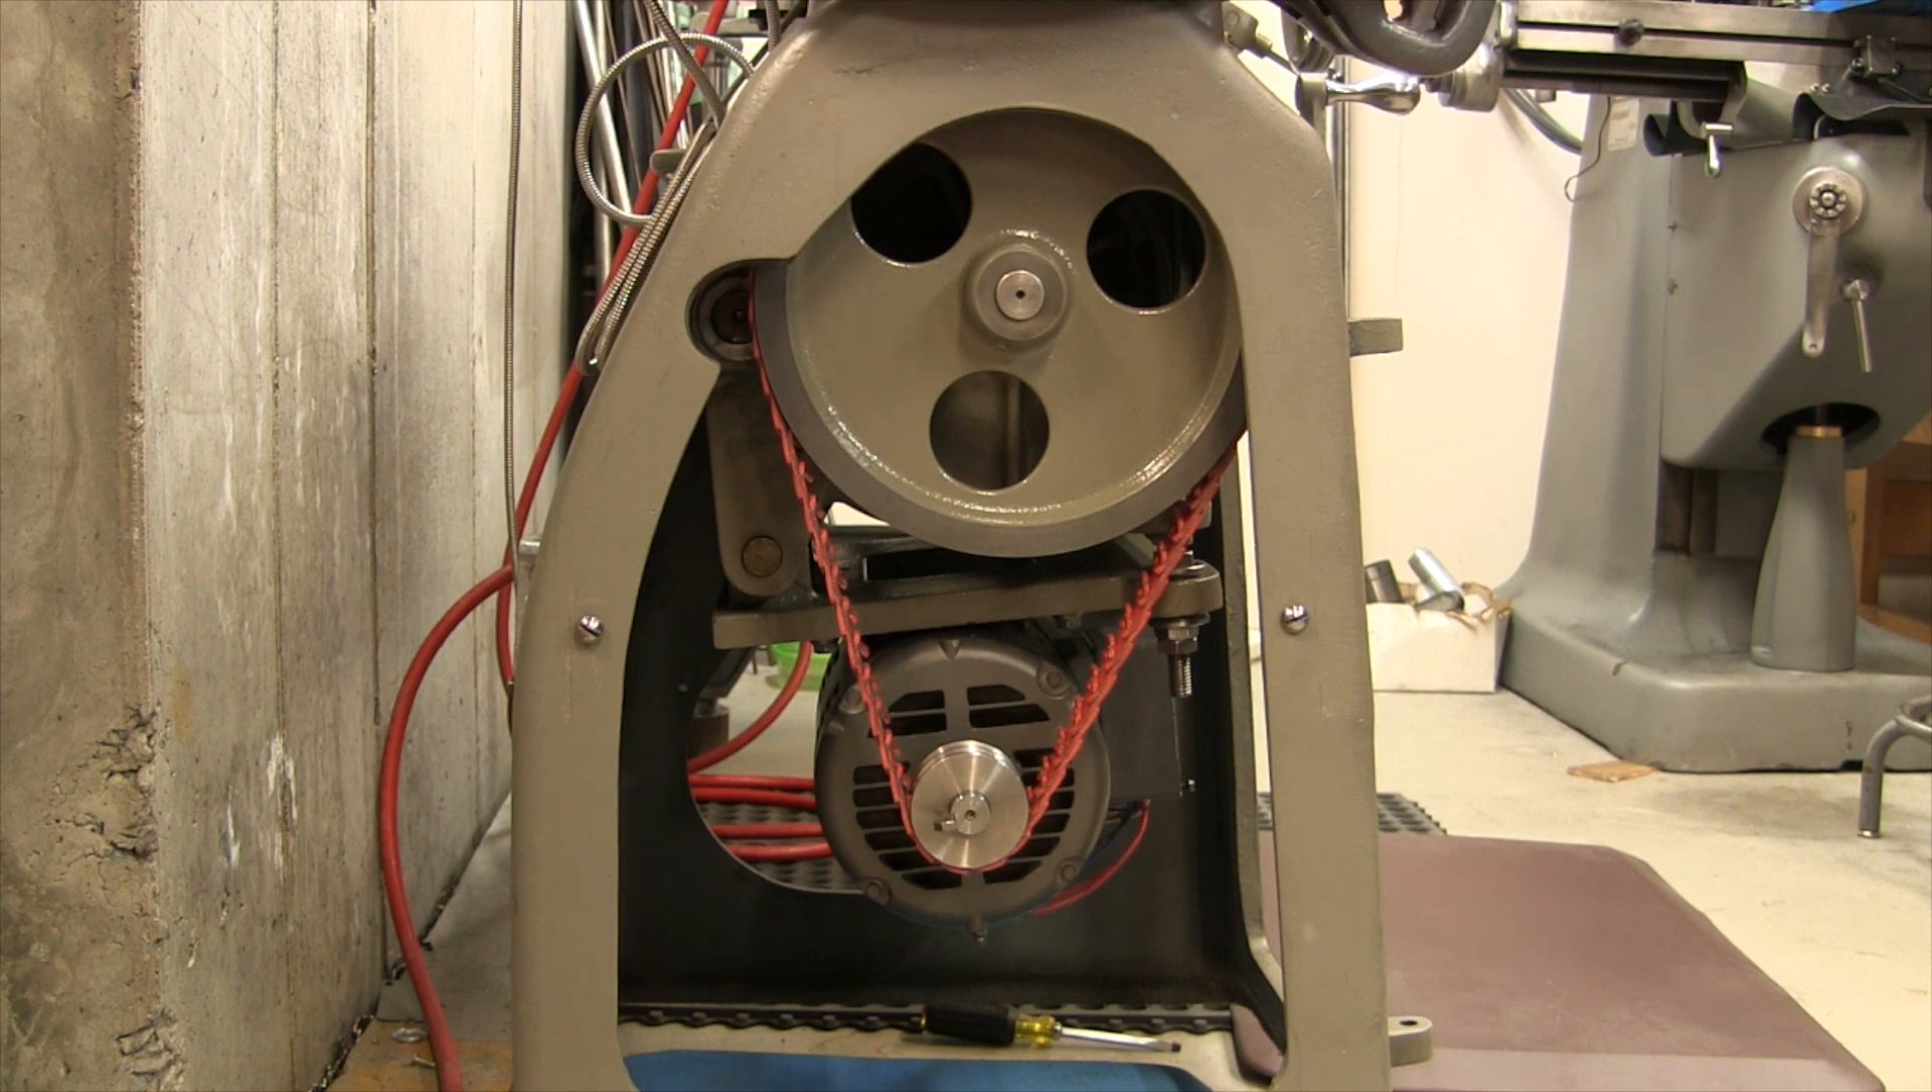We got the link belts on in place.